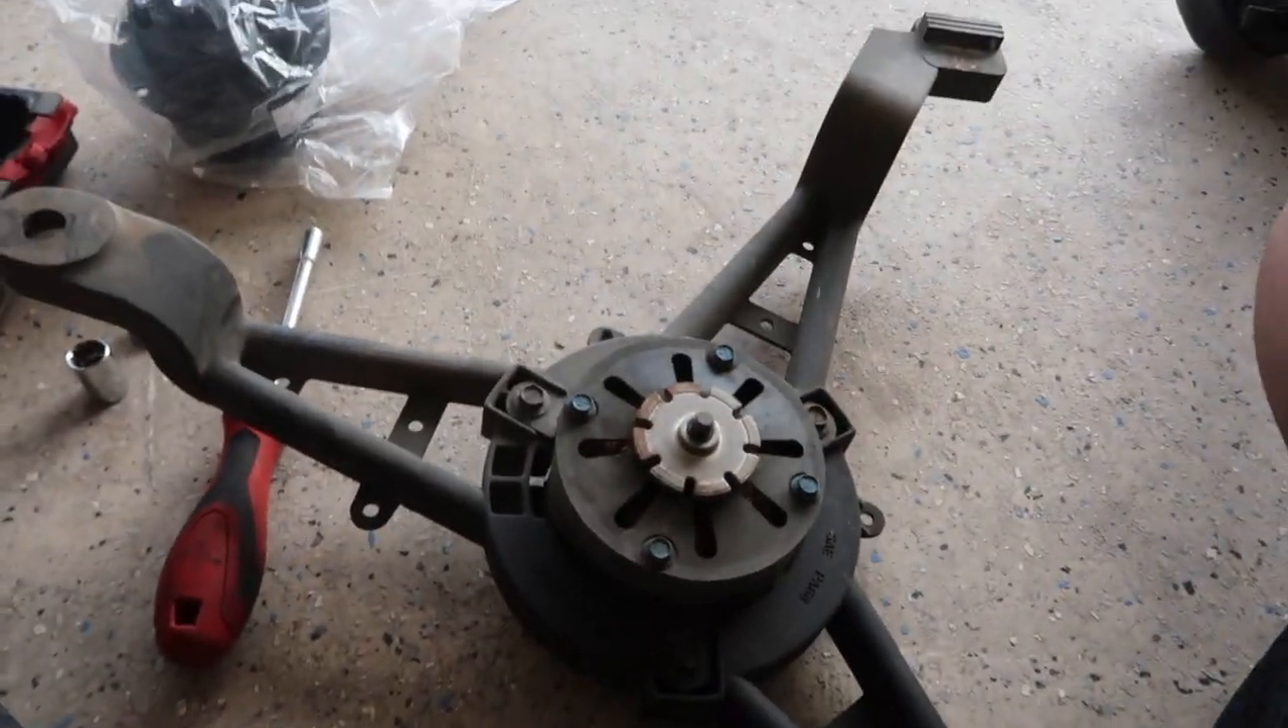Right so we got the fan blade off.